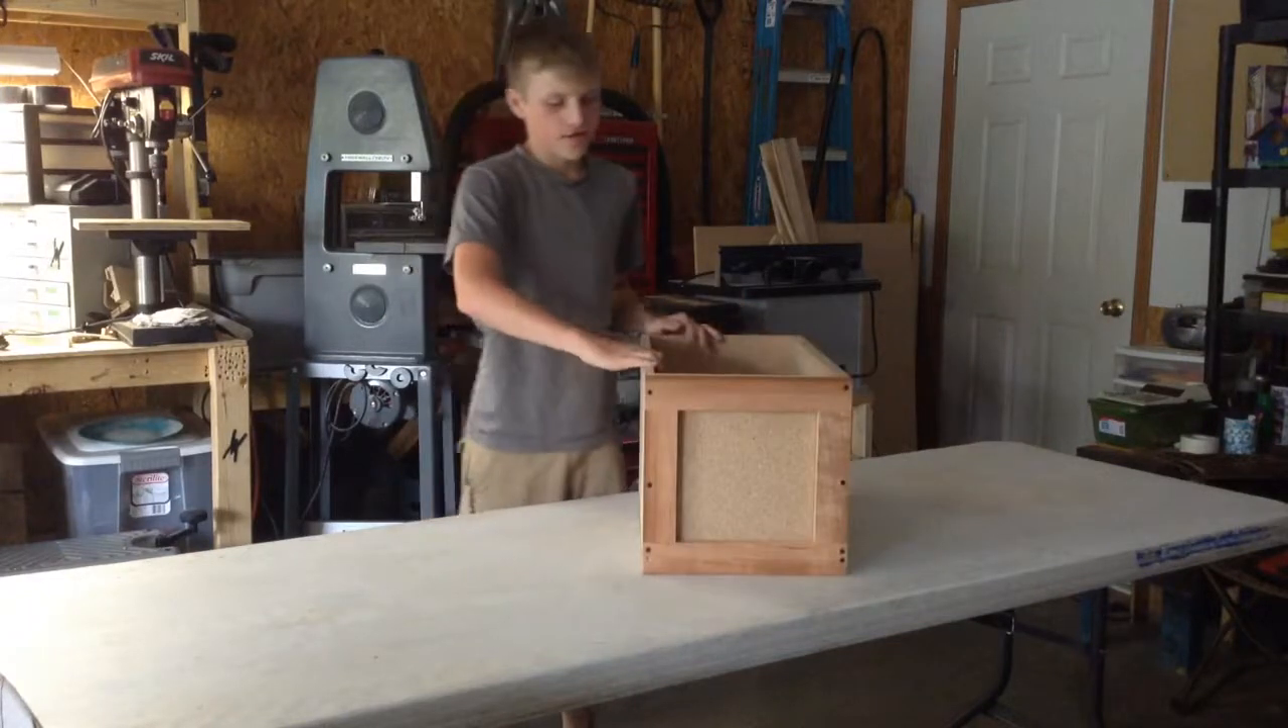So I got the side frames on and everything.